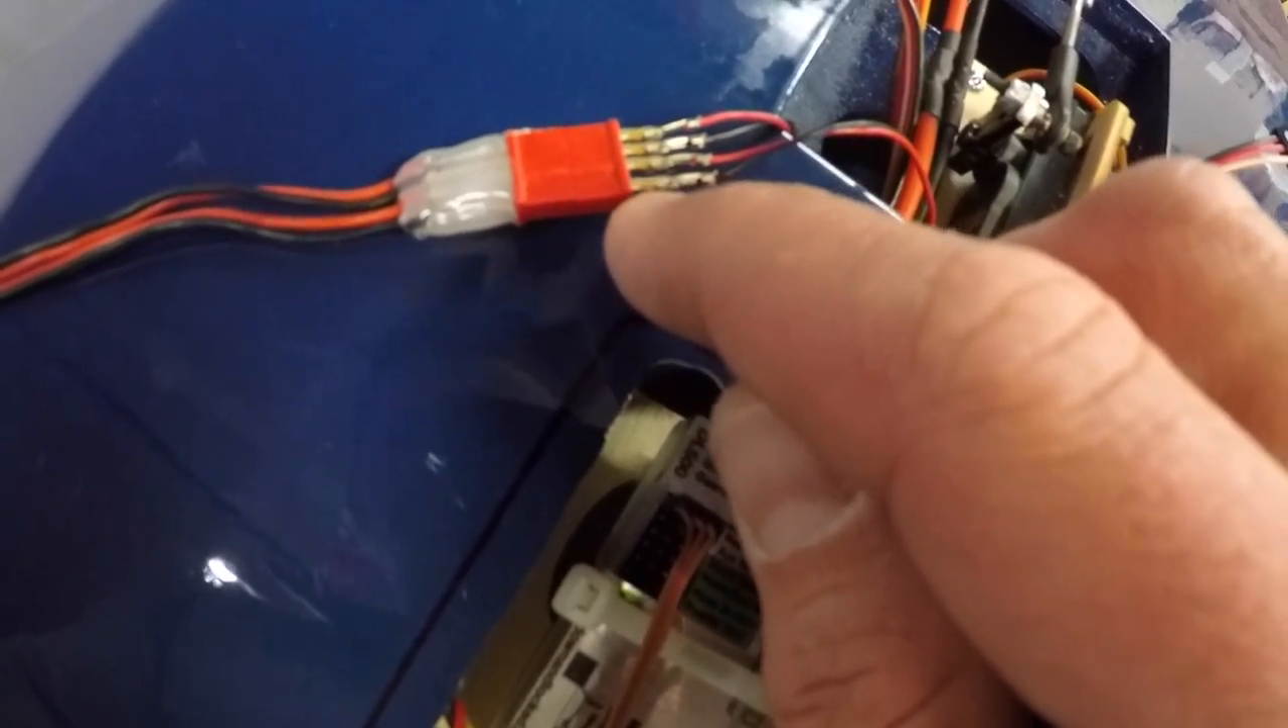So just a little tidbit for you guys with these dean's connectors um i like to use servo ends so i've actually put servo ends on all these wires.